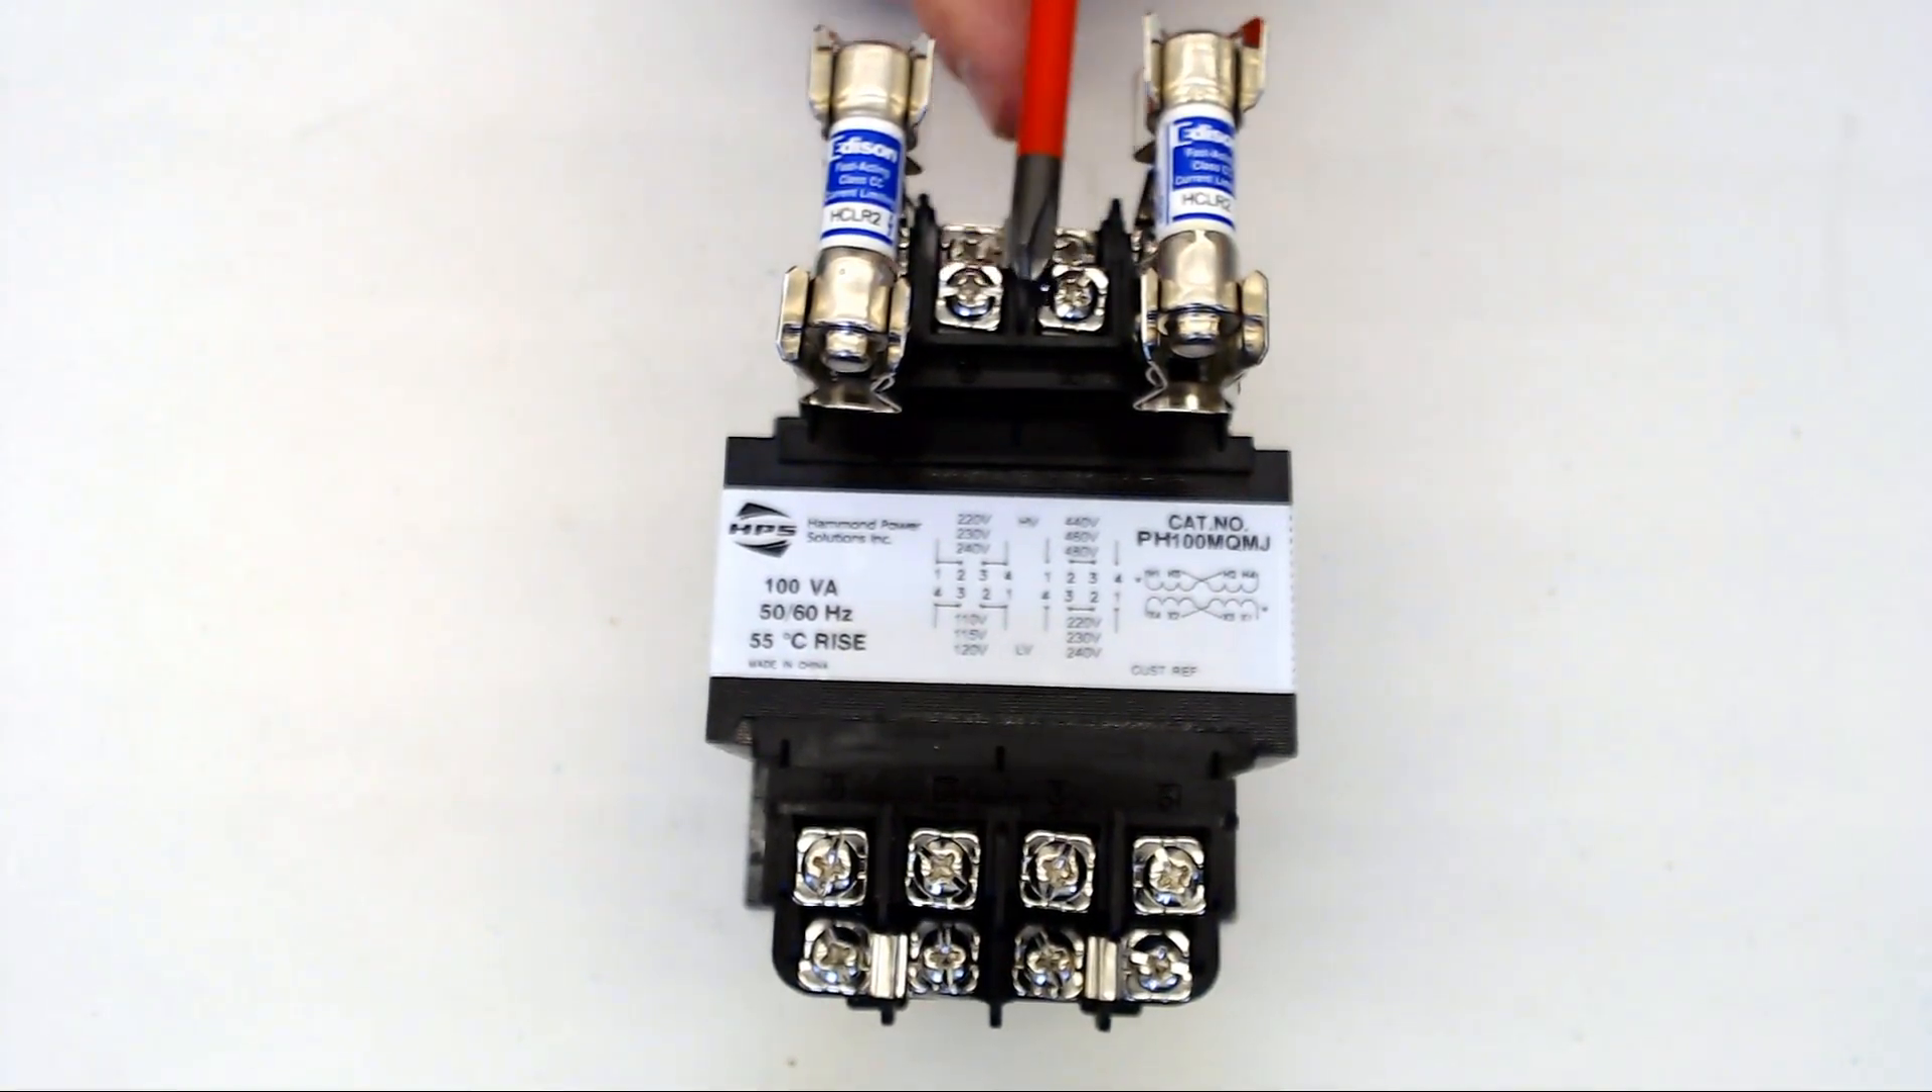So now I have a fused primary for my transformer and a nice convenient place to lay my wires.